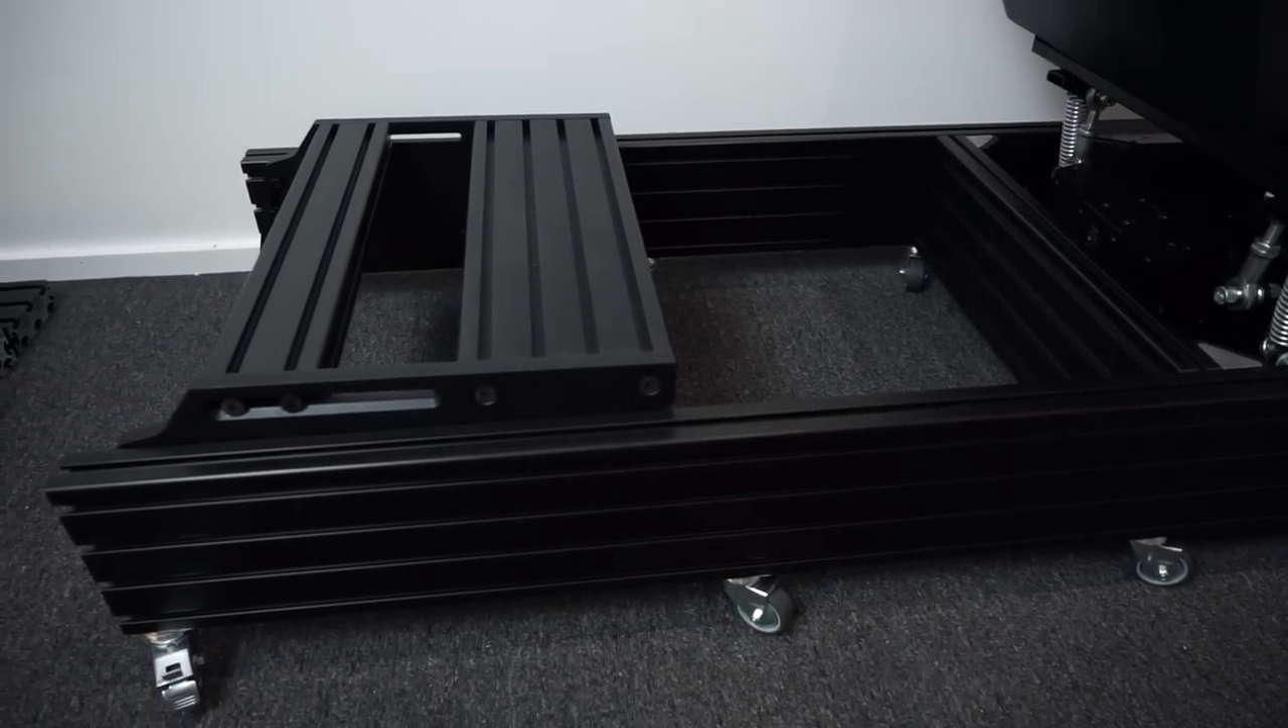We're going to be mounting our pedals before we install this and here you can see pedal plates all in position.